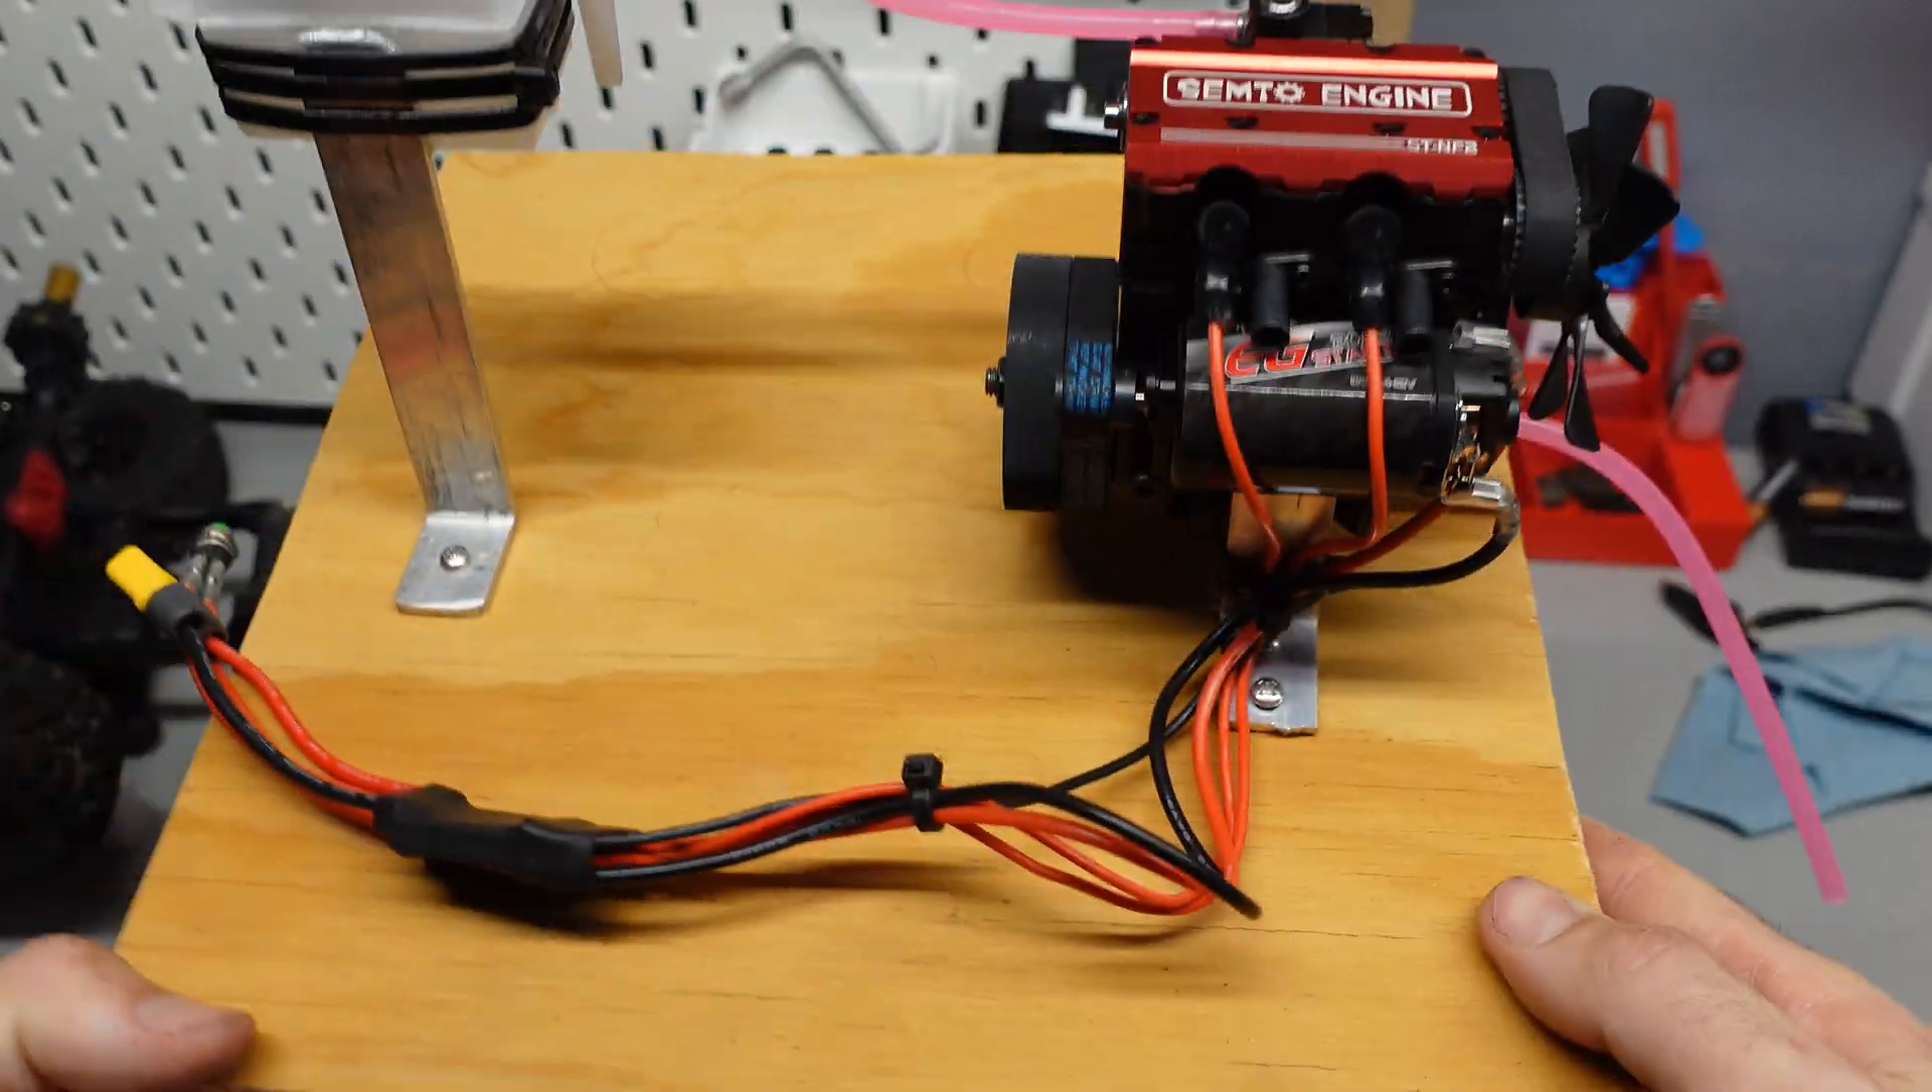All right guys we are completely done with the engine it's fully built it's fully mounted i got the wiring all kind of cleaned up i think it'll work pretty good.